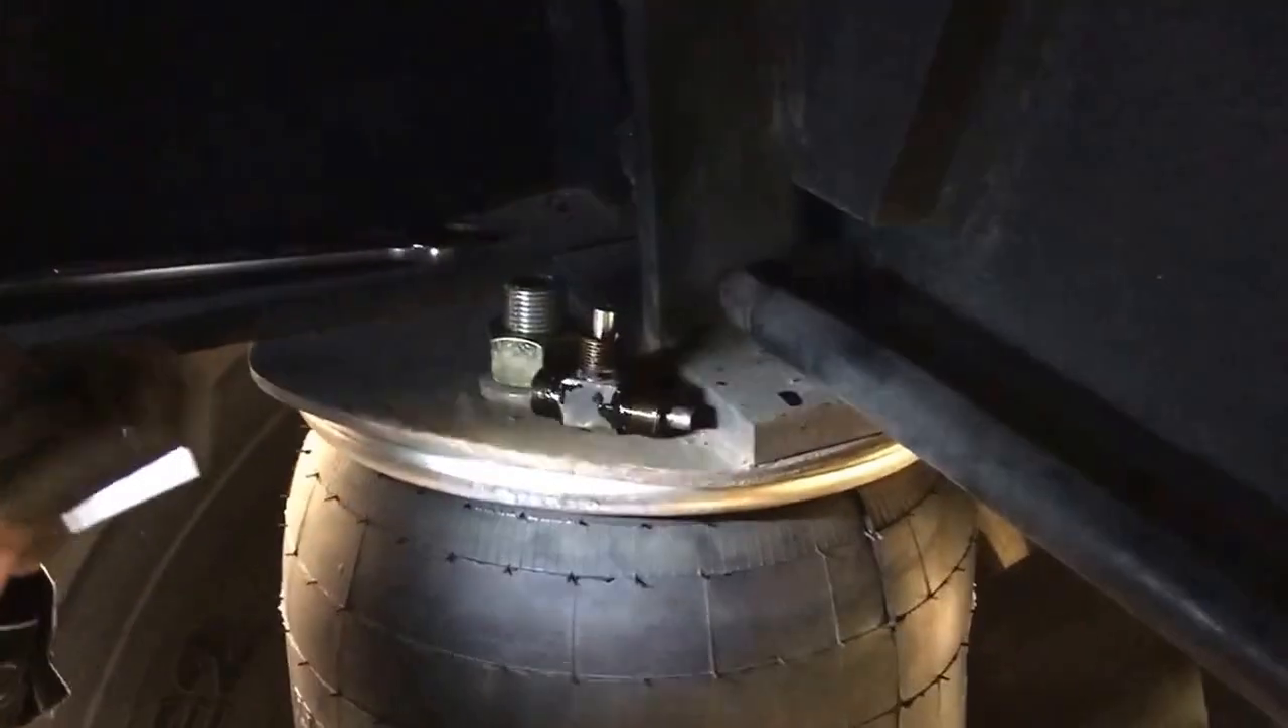Aquí ya pusimos la bolsa de aire.